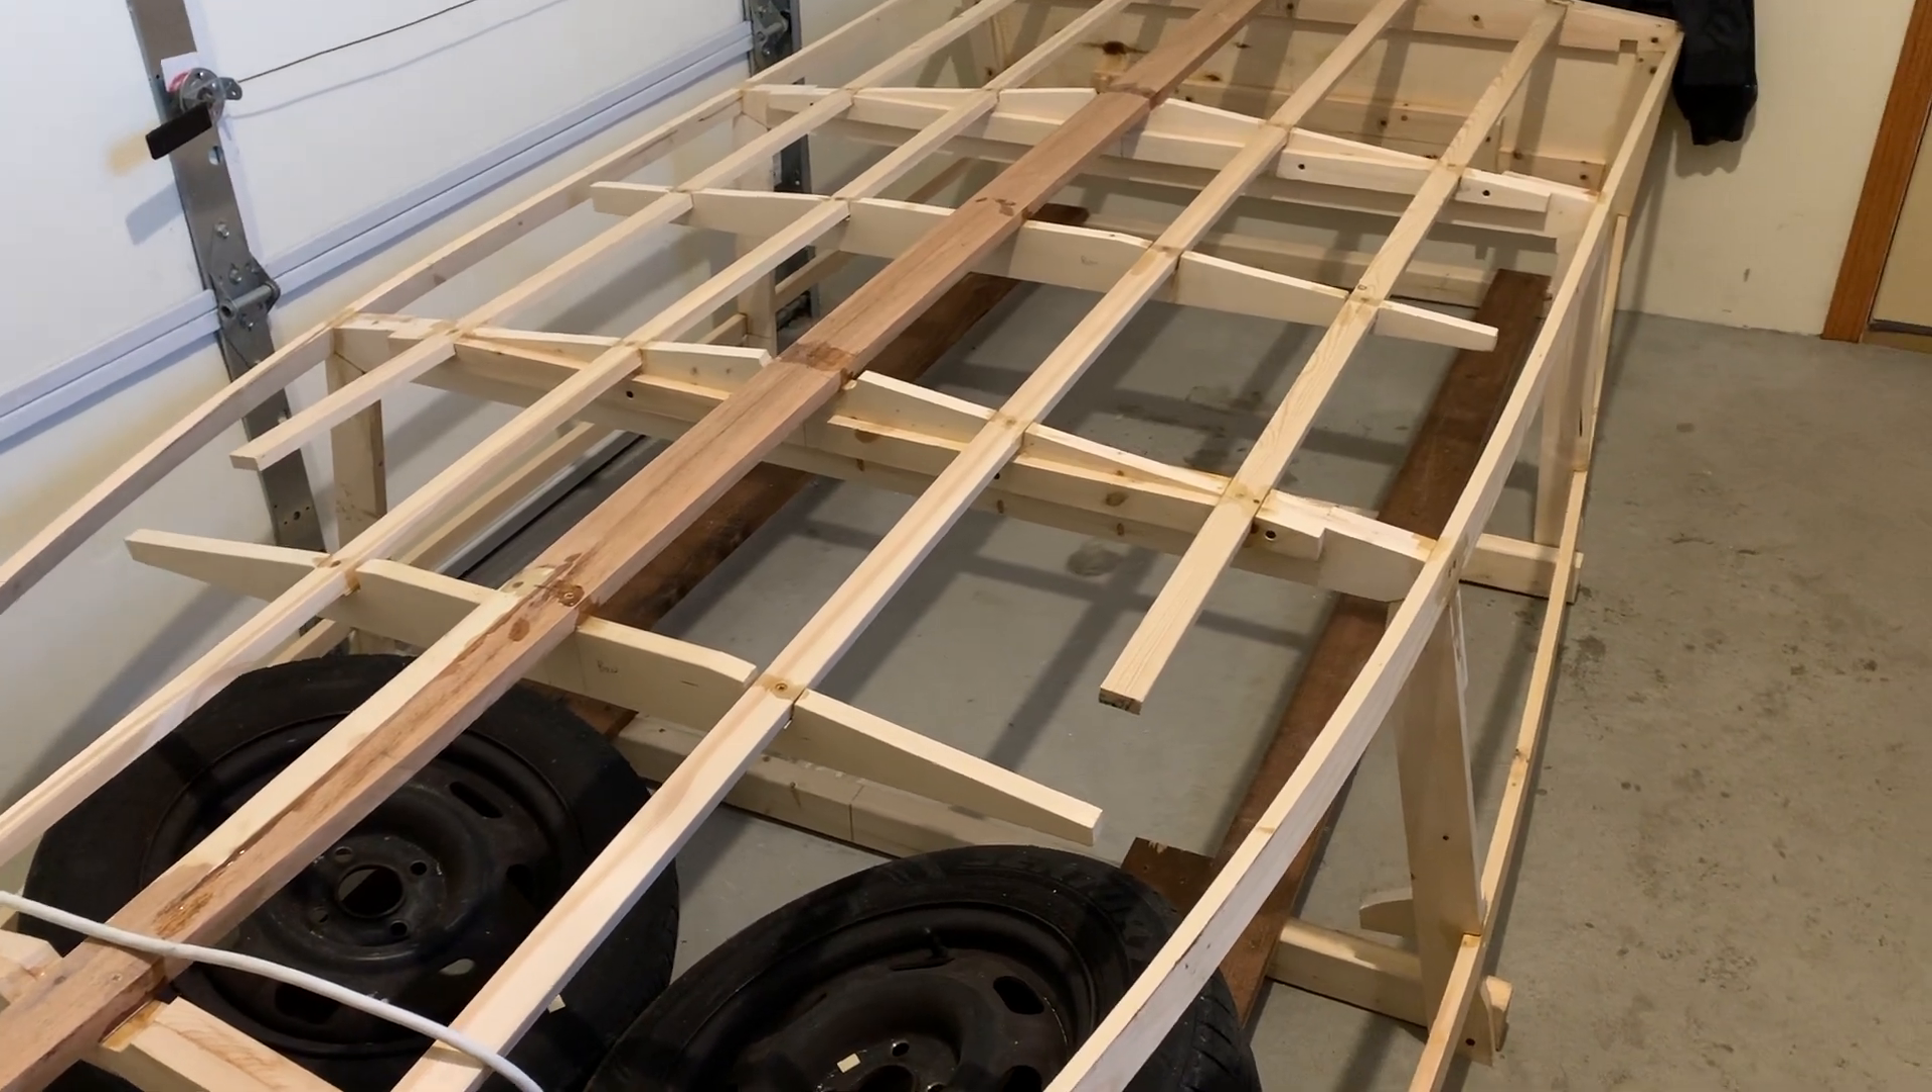At this point the structure of the boat is now built.